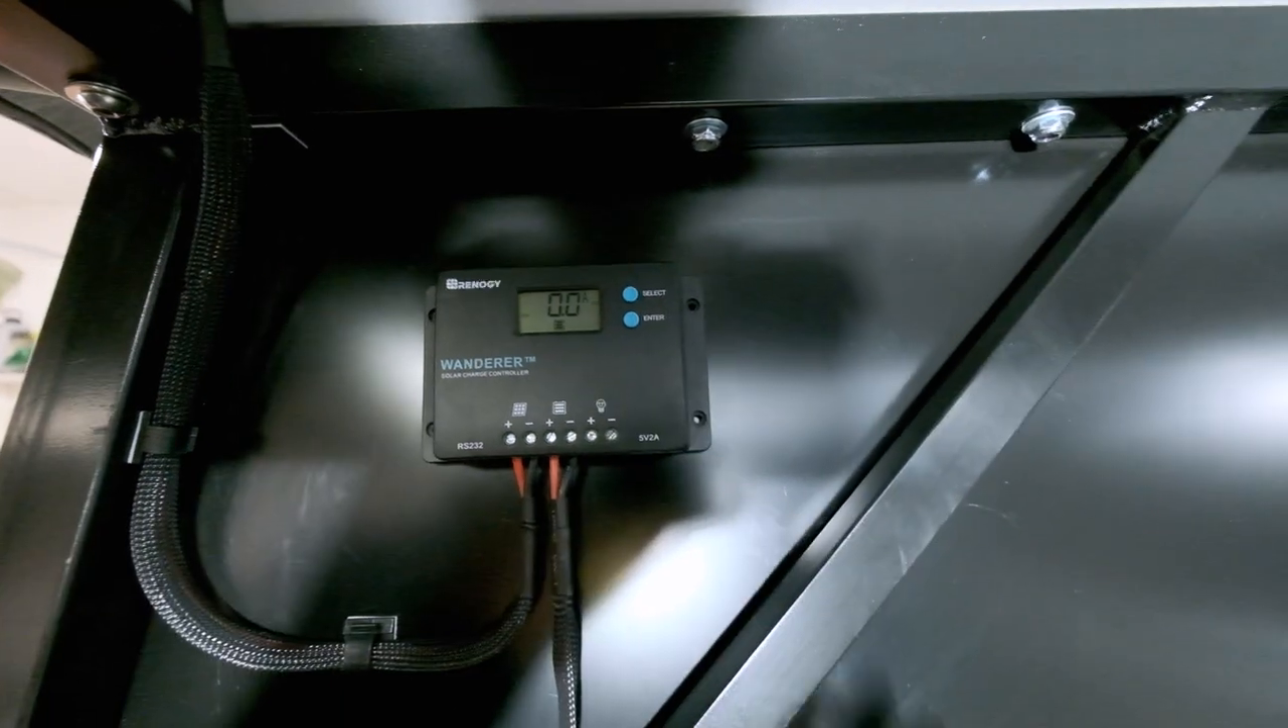All right, we got the solar charge controller in. See, it's all mounted up here.